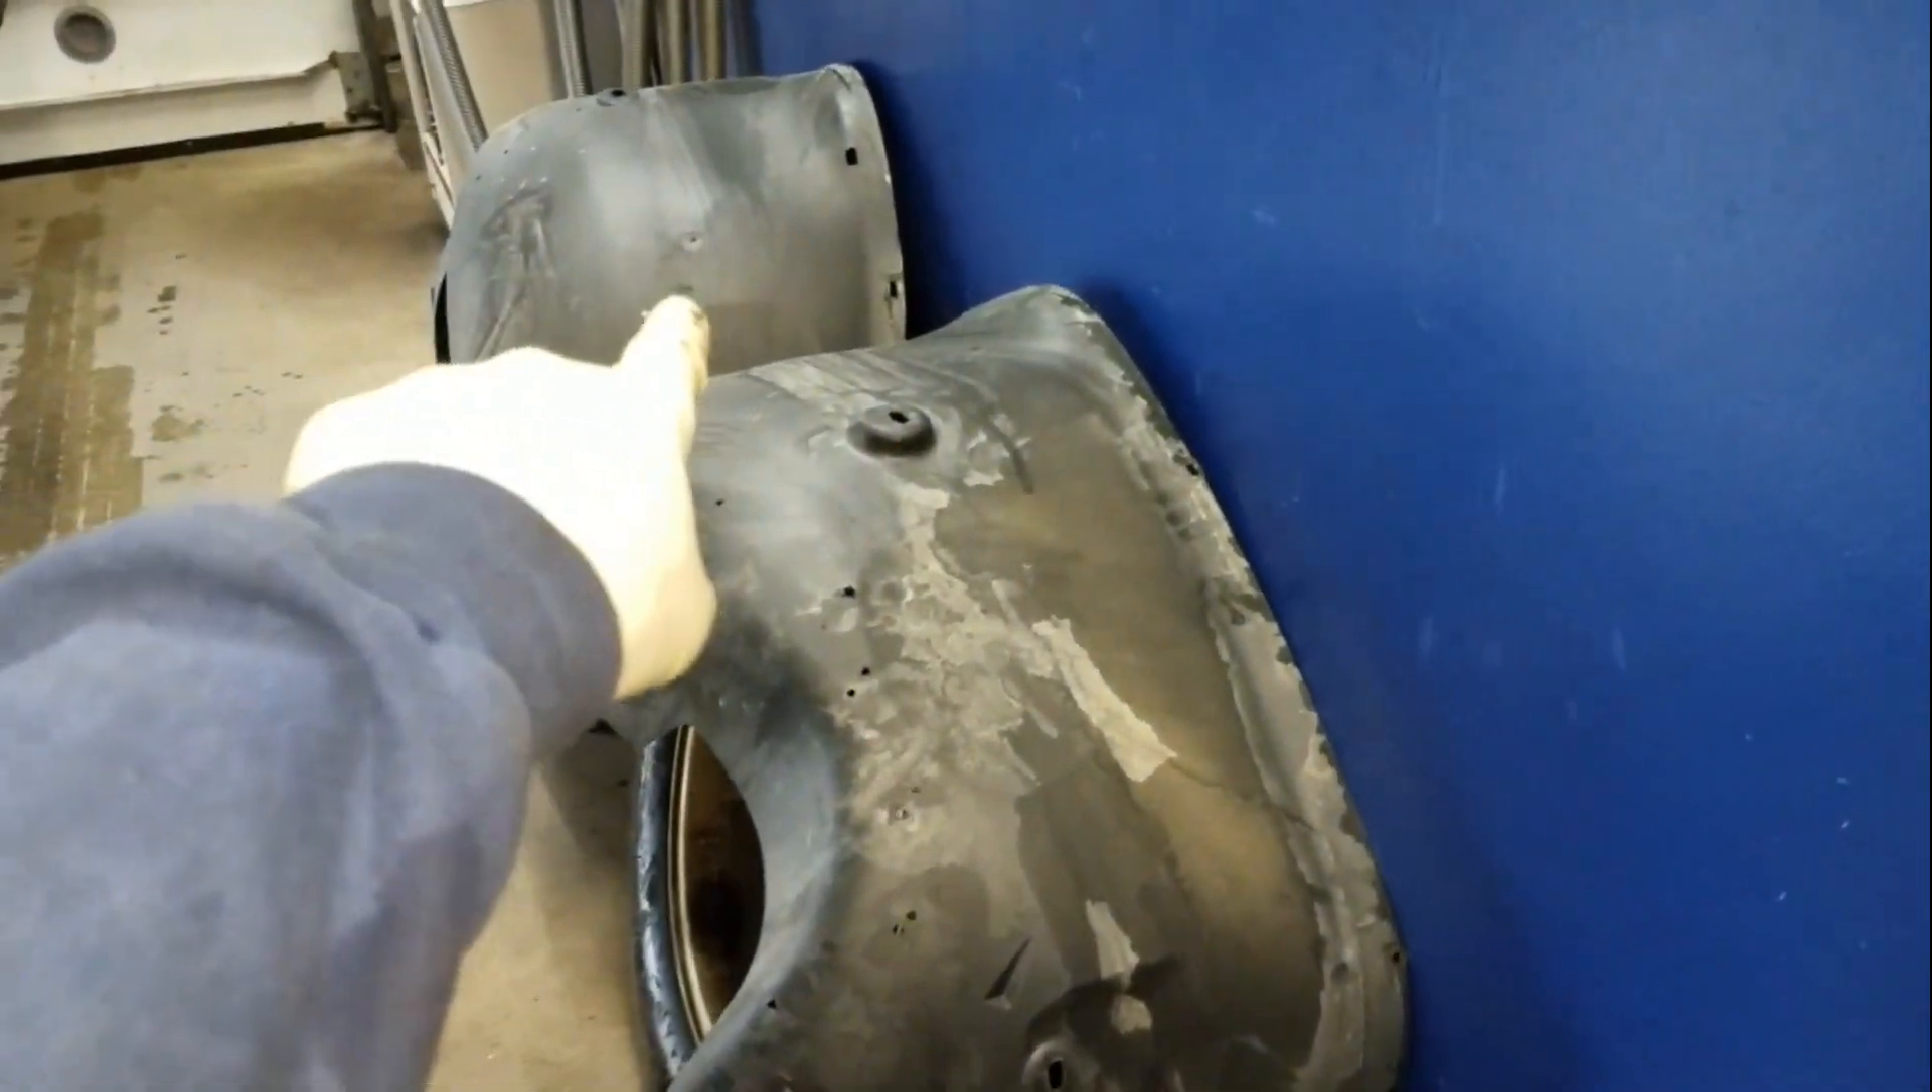But as you can see I already got the inner fenders out here.